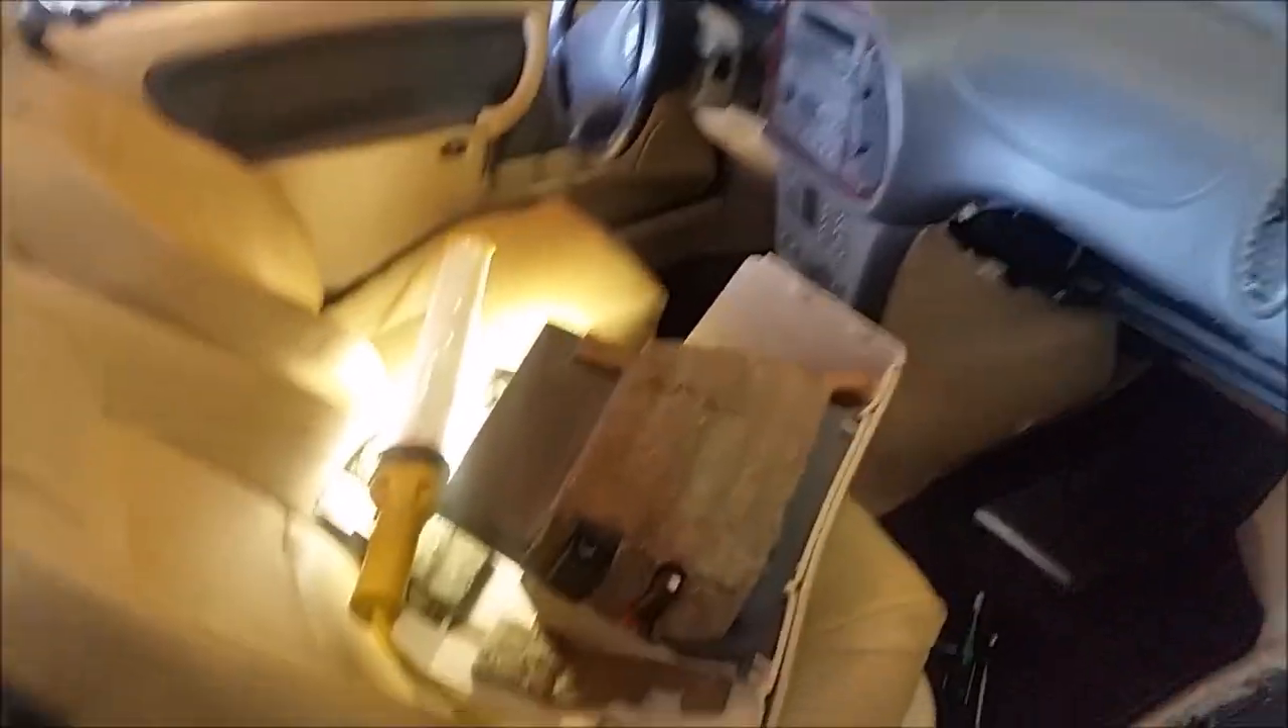Now, the last thing we've got to do is put the glove box back in.